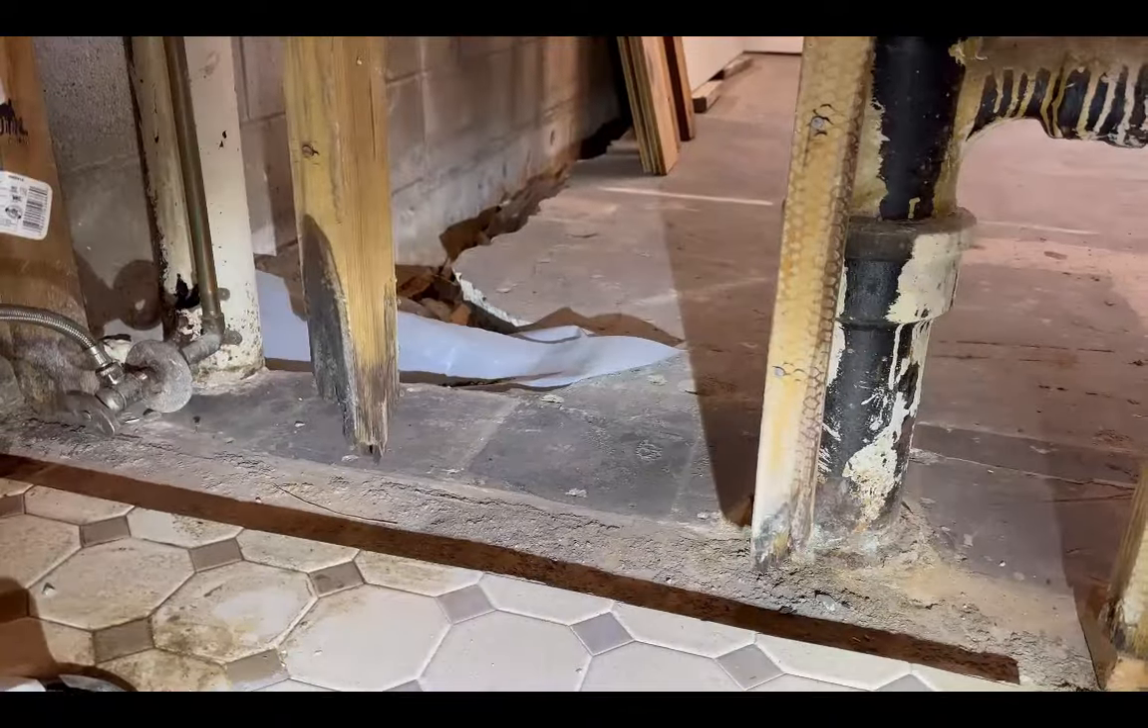Those studs are not touching the floor because the bottom plate completely rotted out. The mortar holding the tile up was holding the wall up as well.